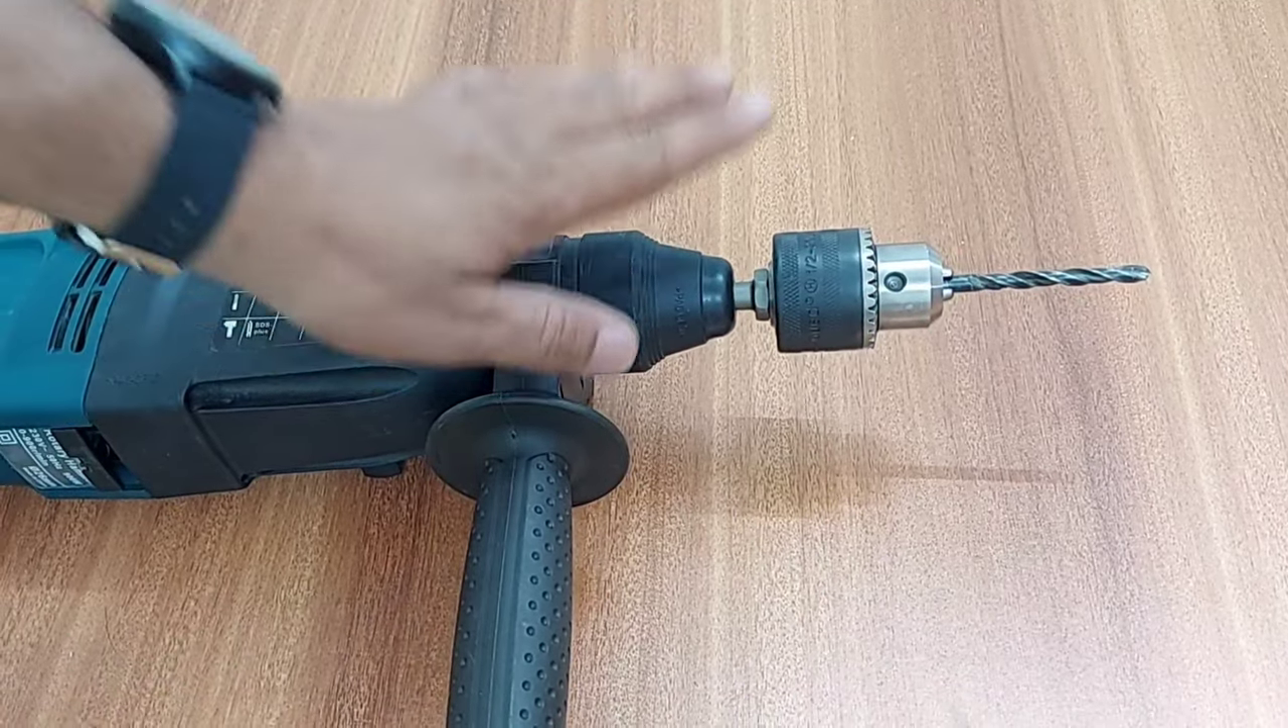ये मेरी लग गई है metal की bit तो यहाँ पर हमारी bit लग चुकी है।